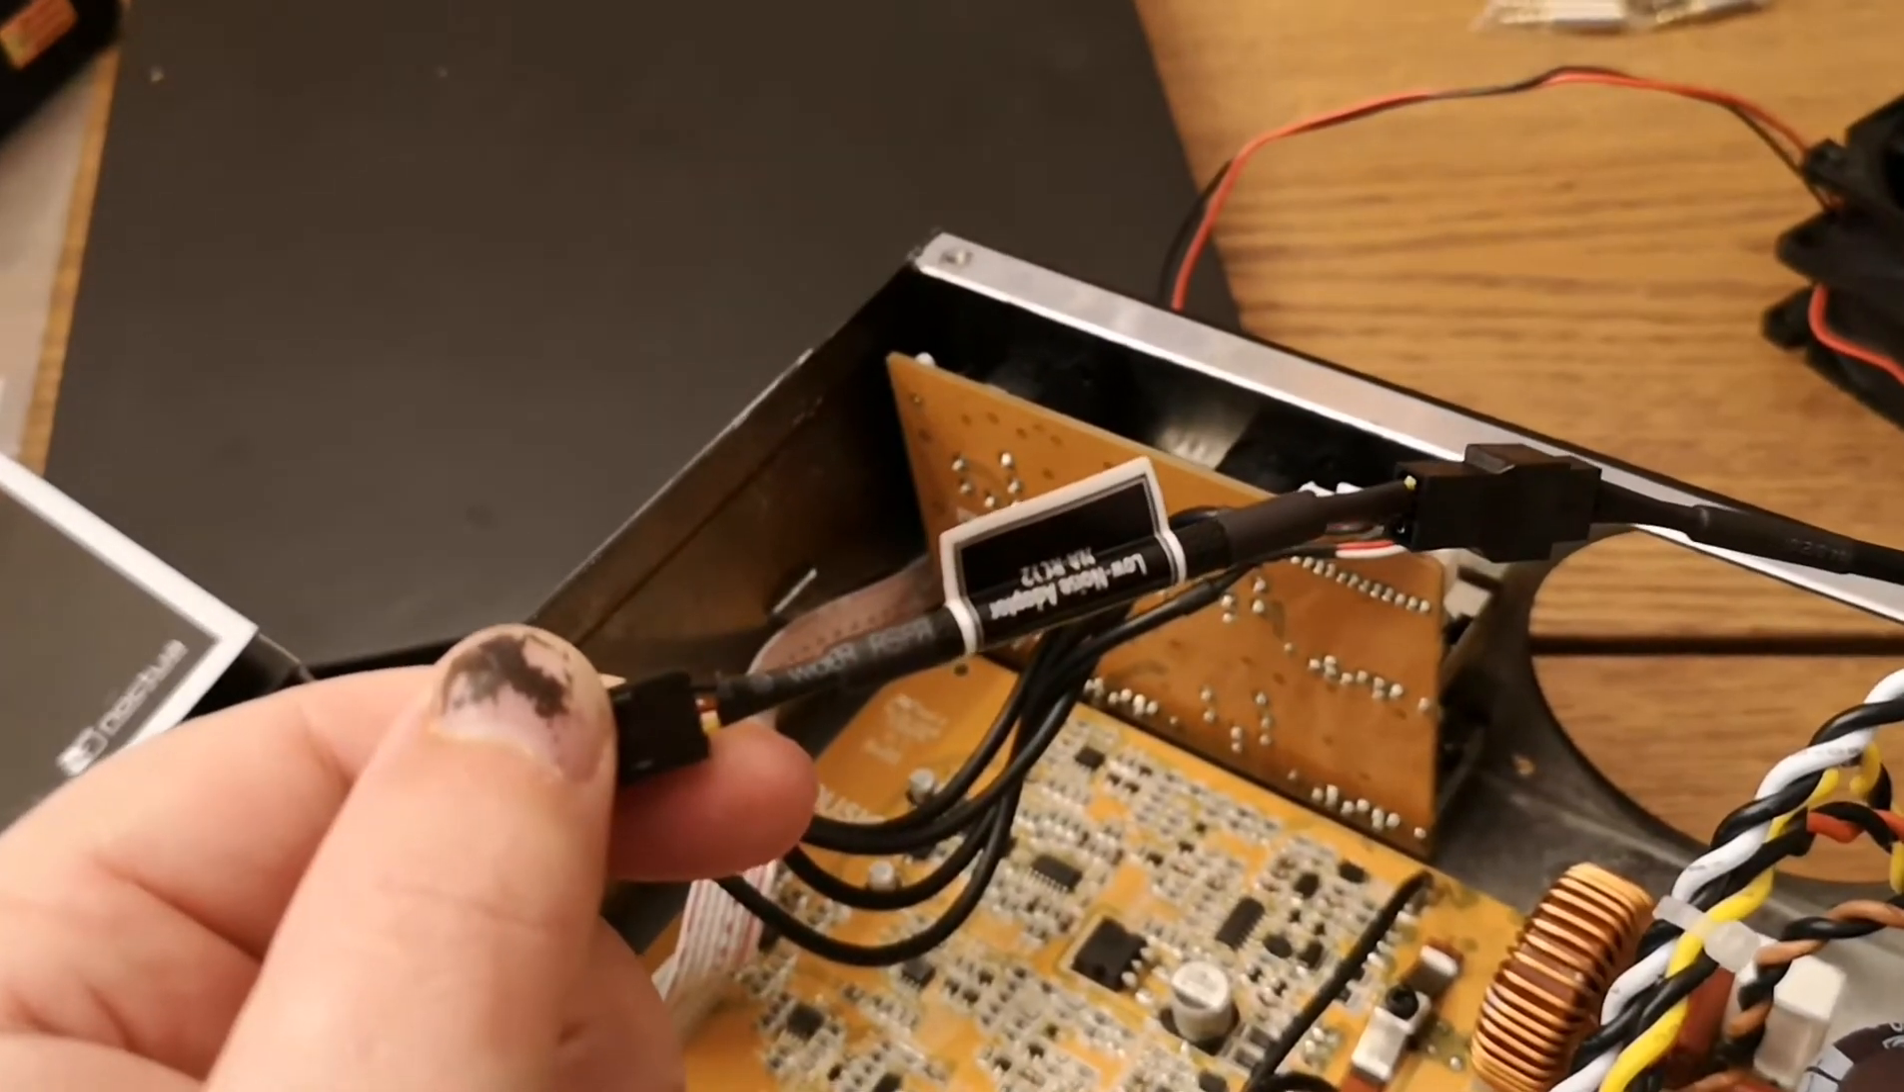I have now put the low noise adapter on and I will try that one first if the fan start.